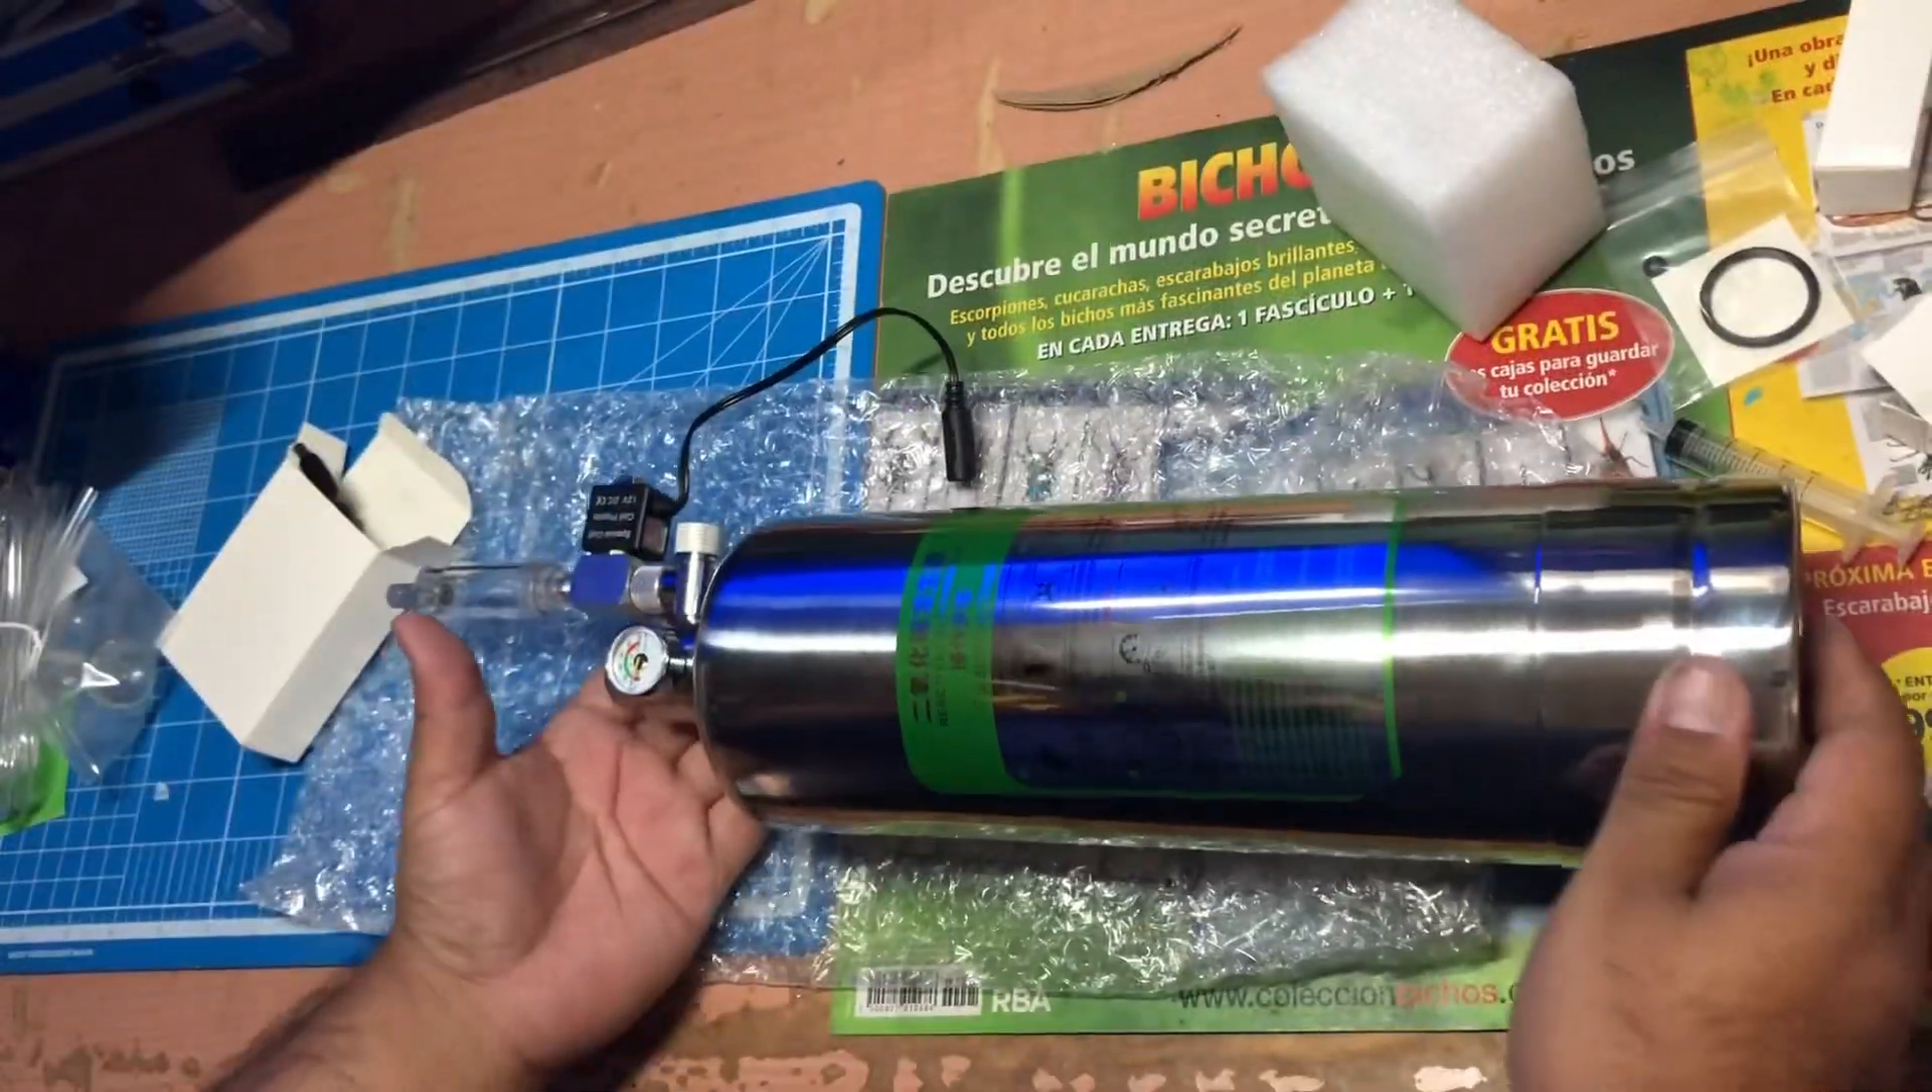Así es como queda armado nuestro tanque de CO2.